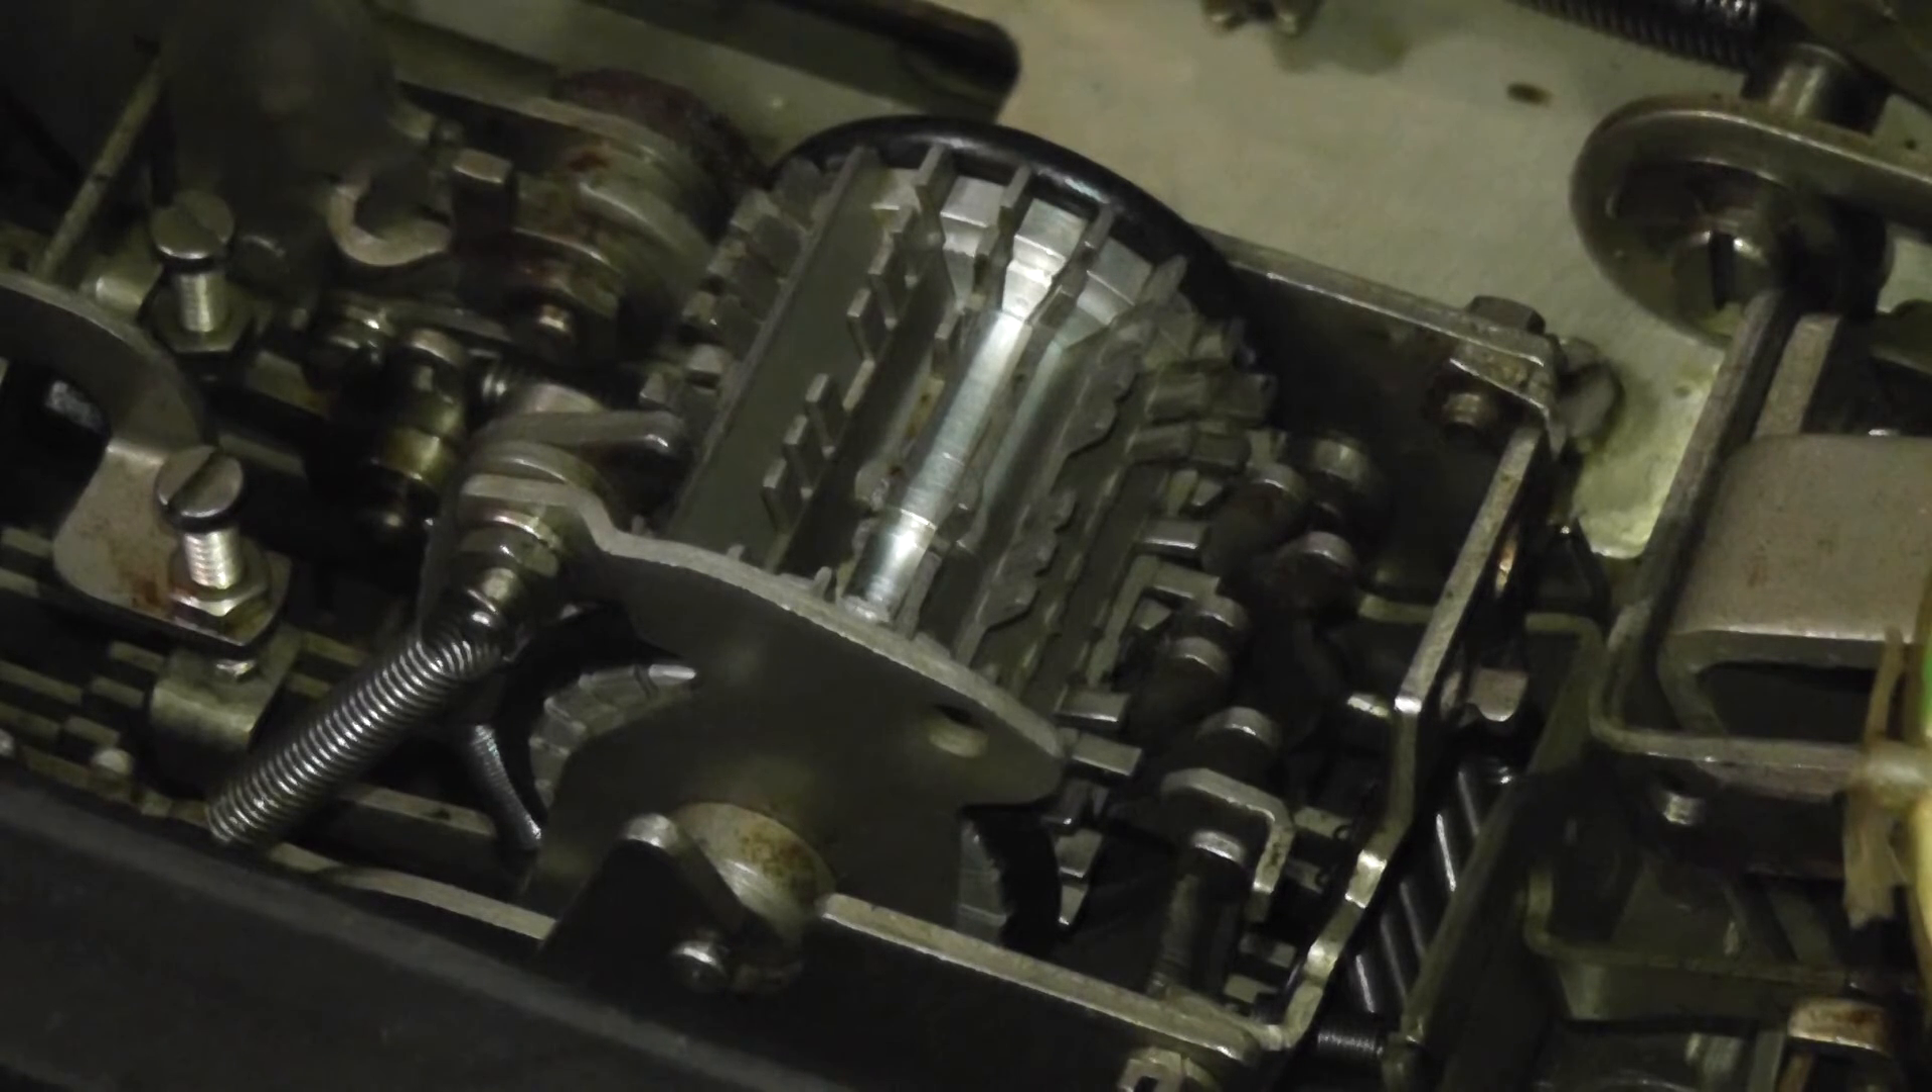Here's the code wheel back in position so that we can take a look at what I believe are the critical dimensions.